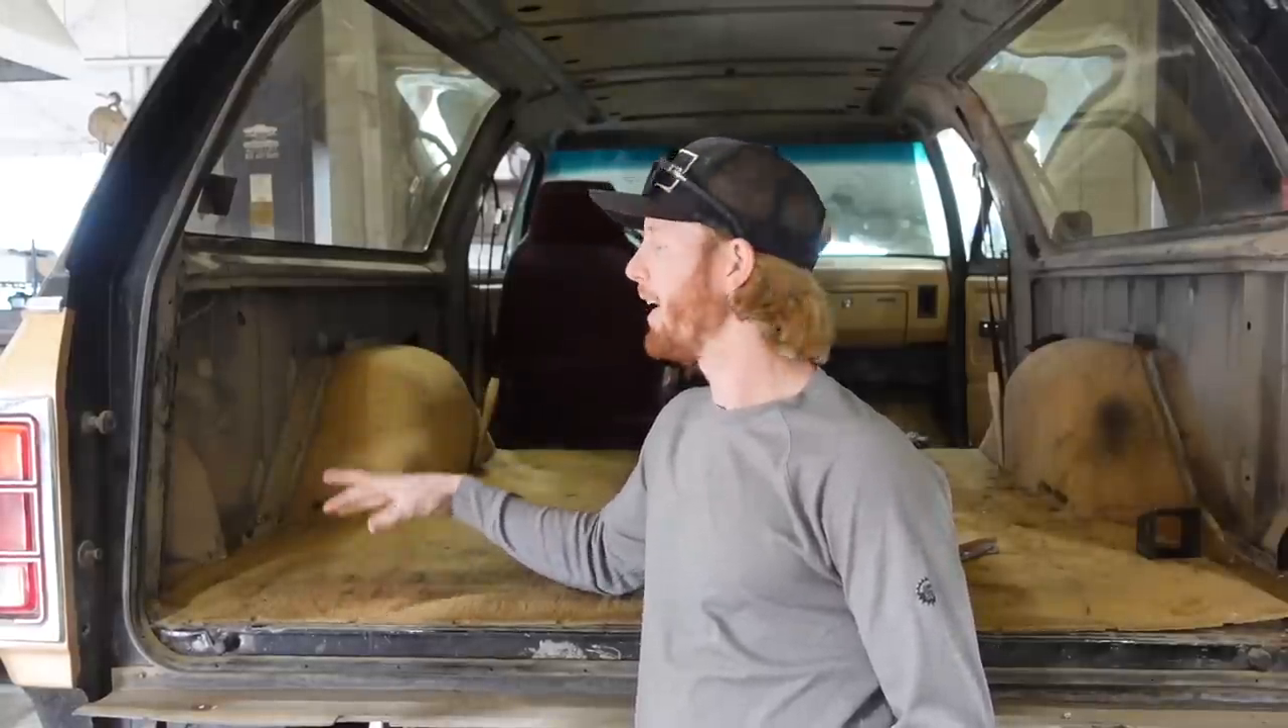So we stripped out the interior.